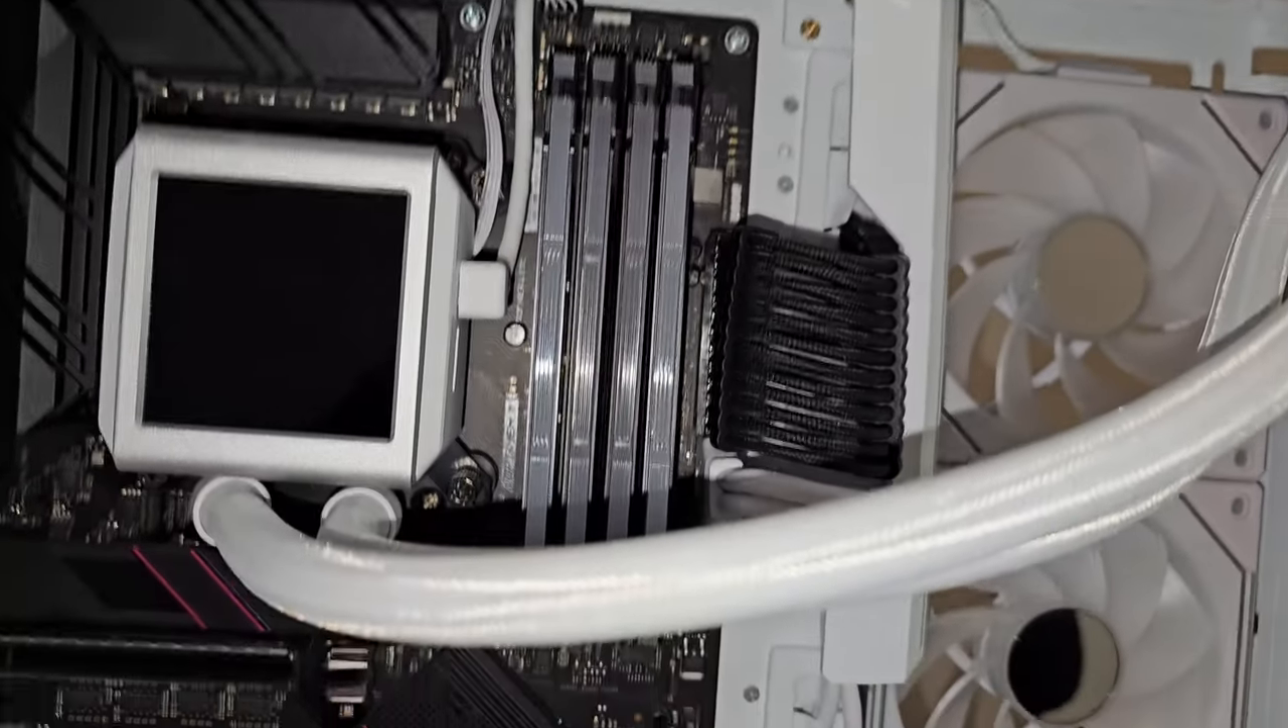That's the pump head now in place.